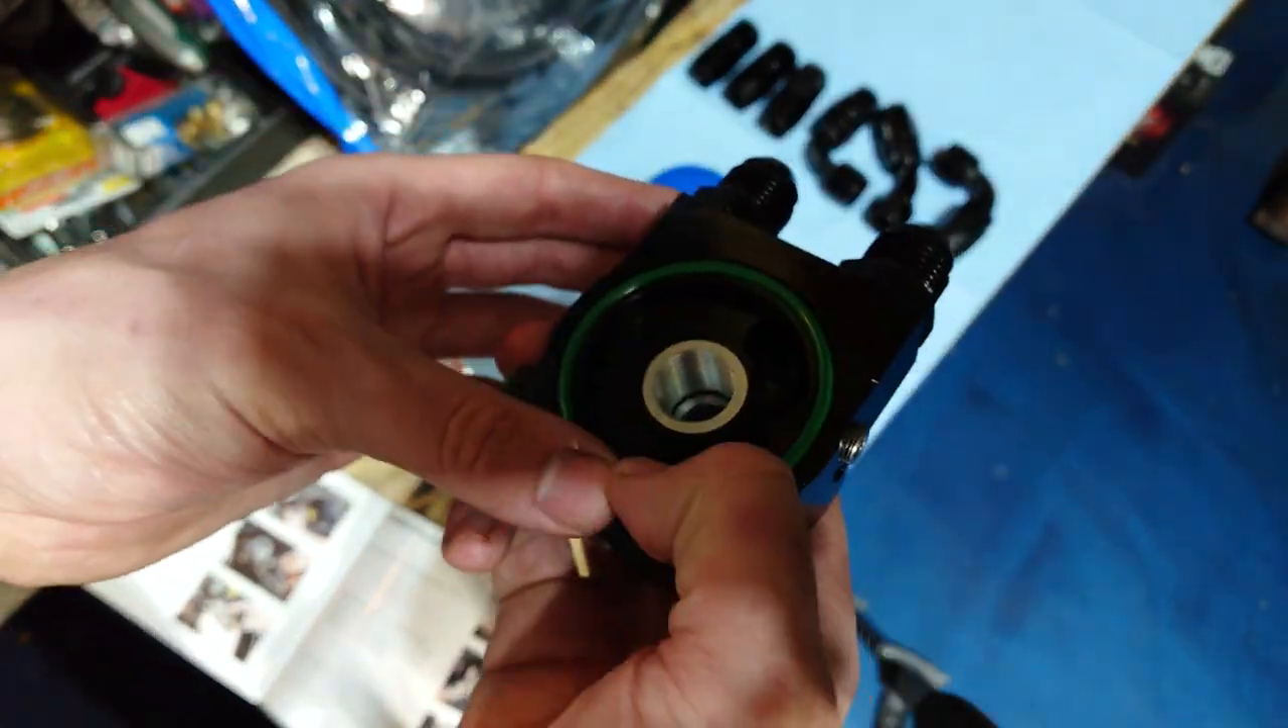And to make sure everything's nice and sealed up, they provide you with an O -ring that fits nicely in this slot.